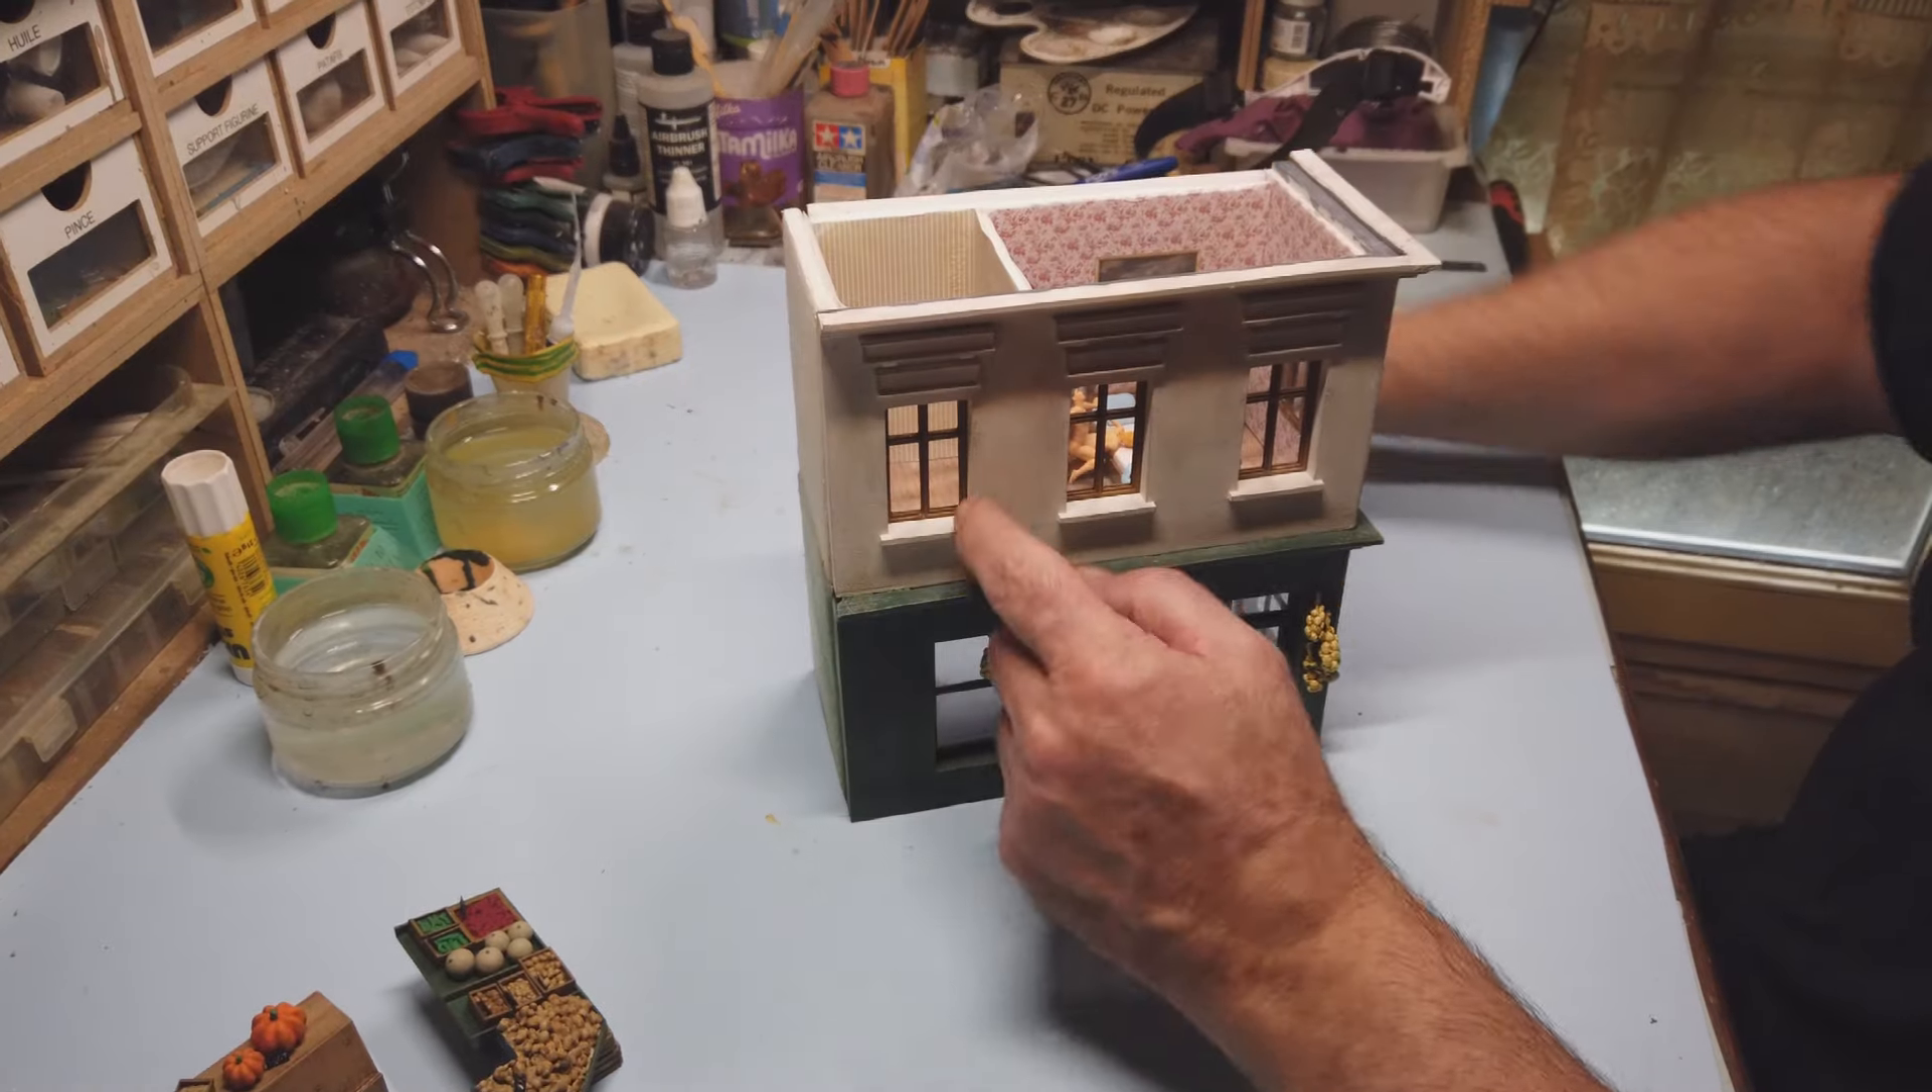J'ai encore les petits garde-corps à poser devant les fenêtres et puis la toiture.